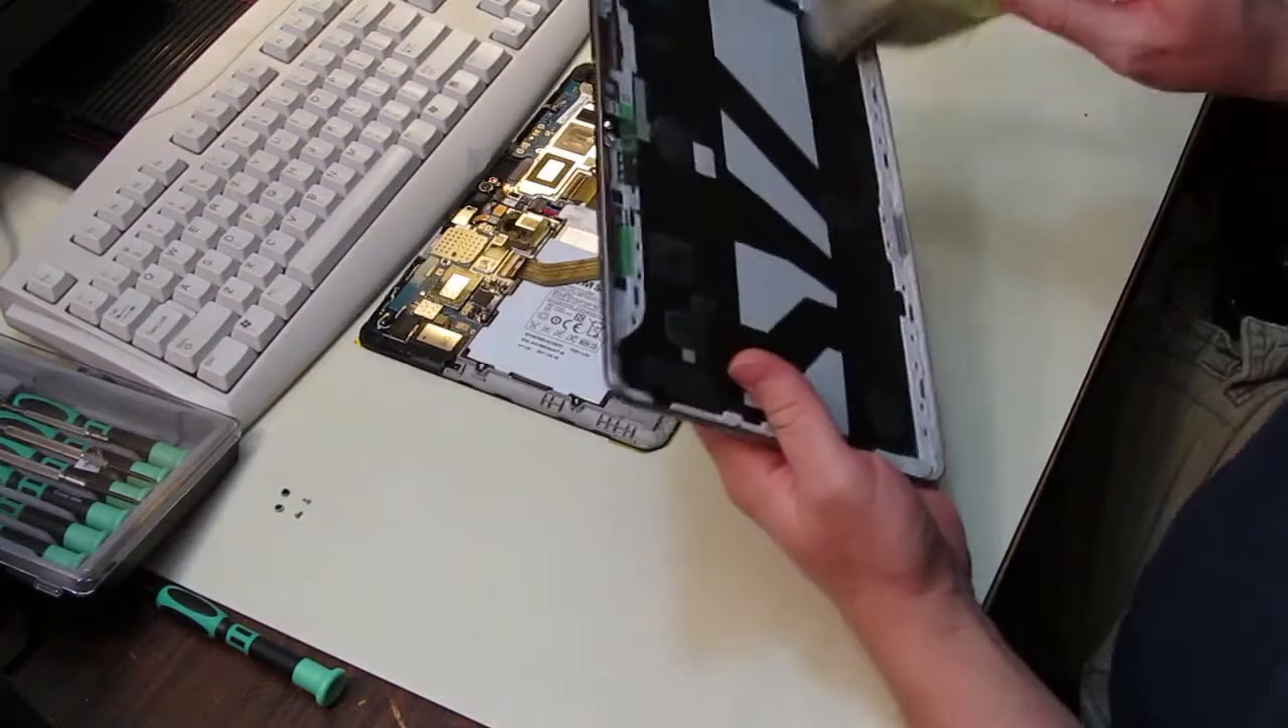Here I just went carefully around starting one corner and slowly pried off the back cover.